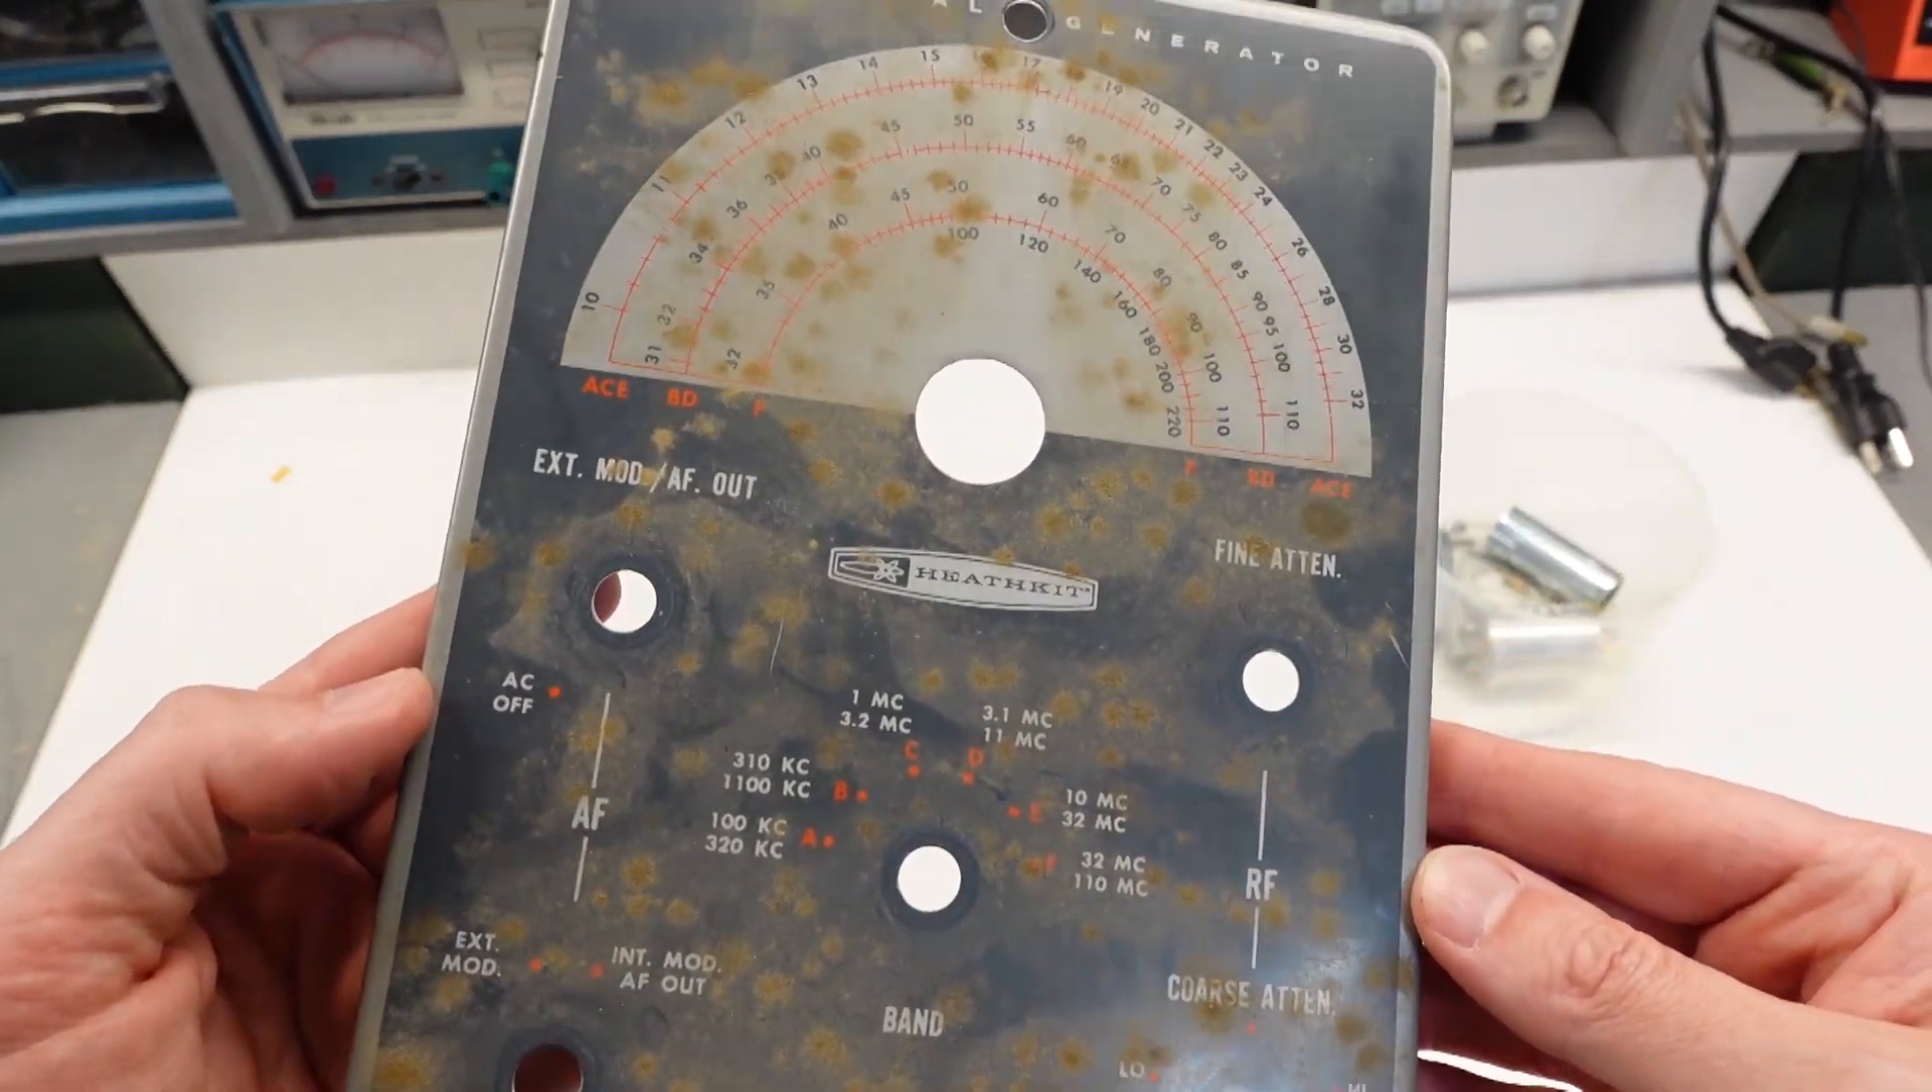Here's the panel removed. It only took about 20 minutes to get it off the case.